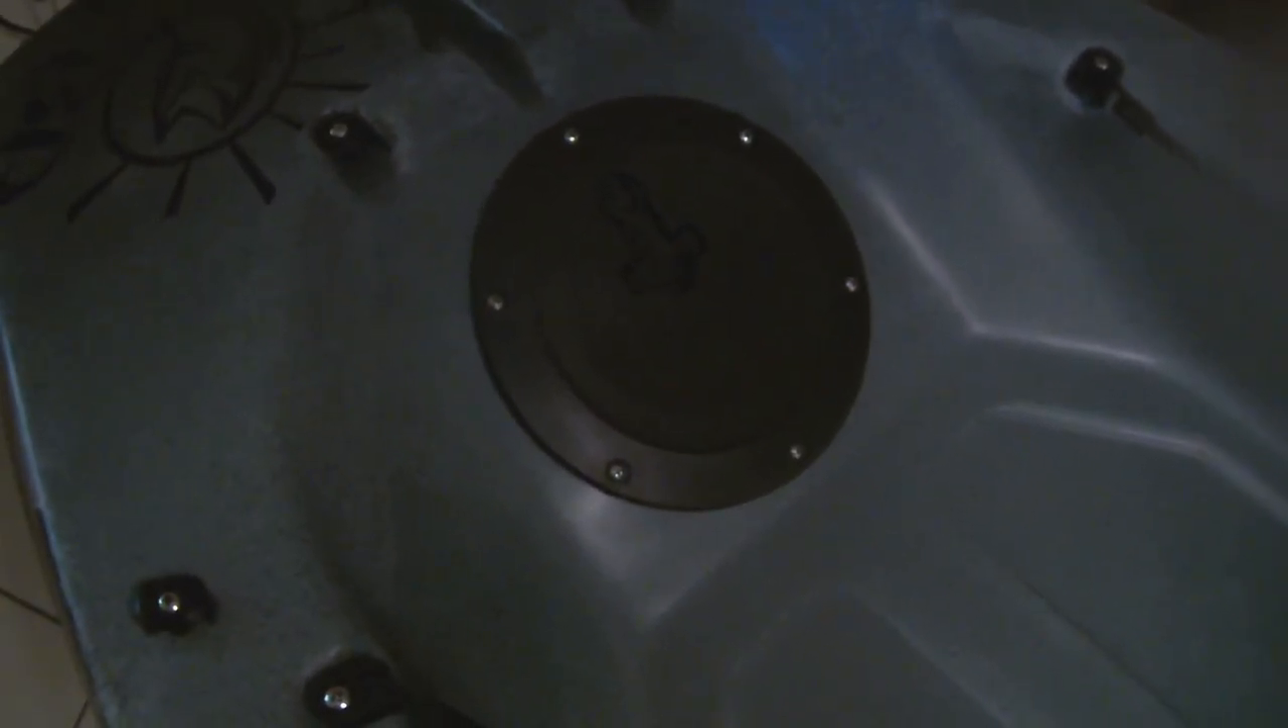So now our hatch is all done.